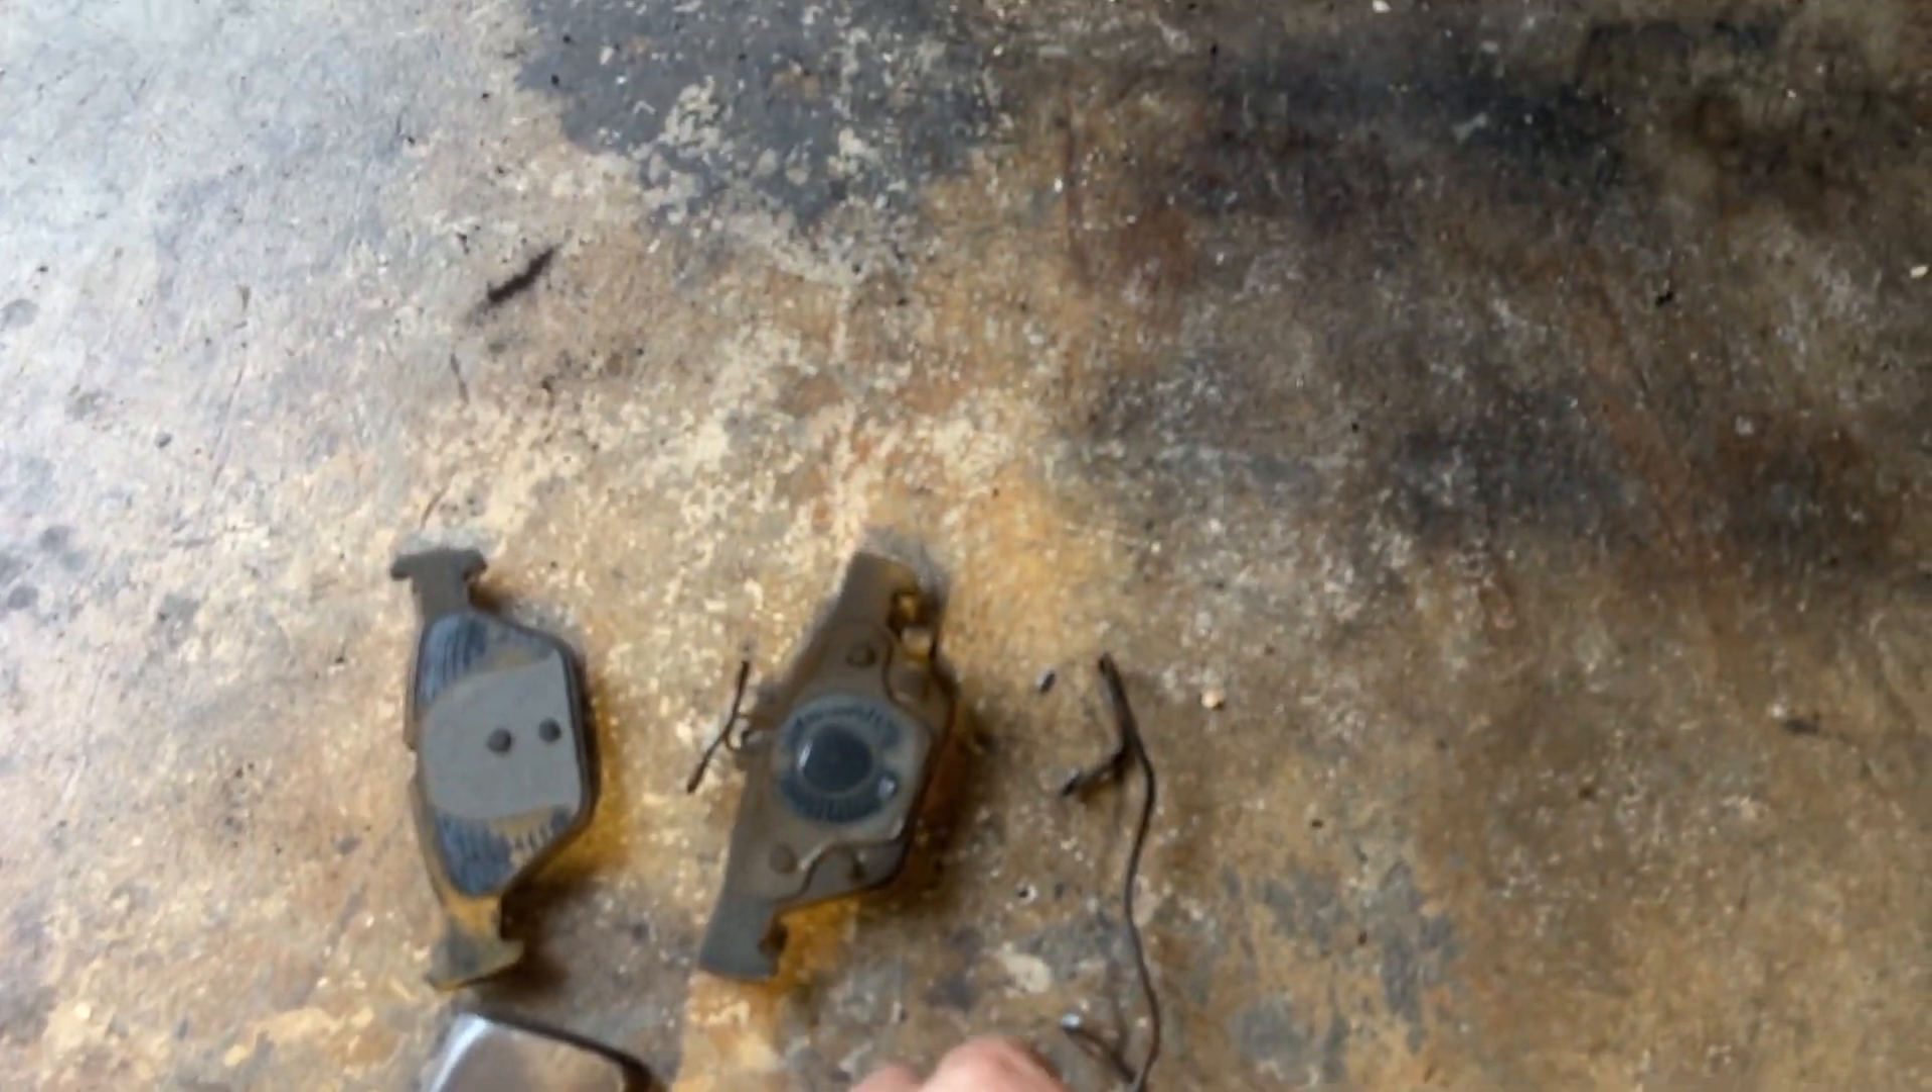I remove the brake pads here already the rear brake pads.